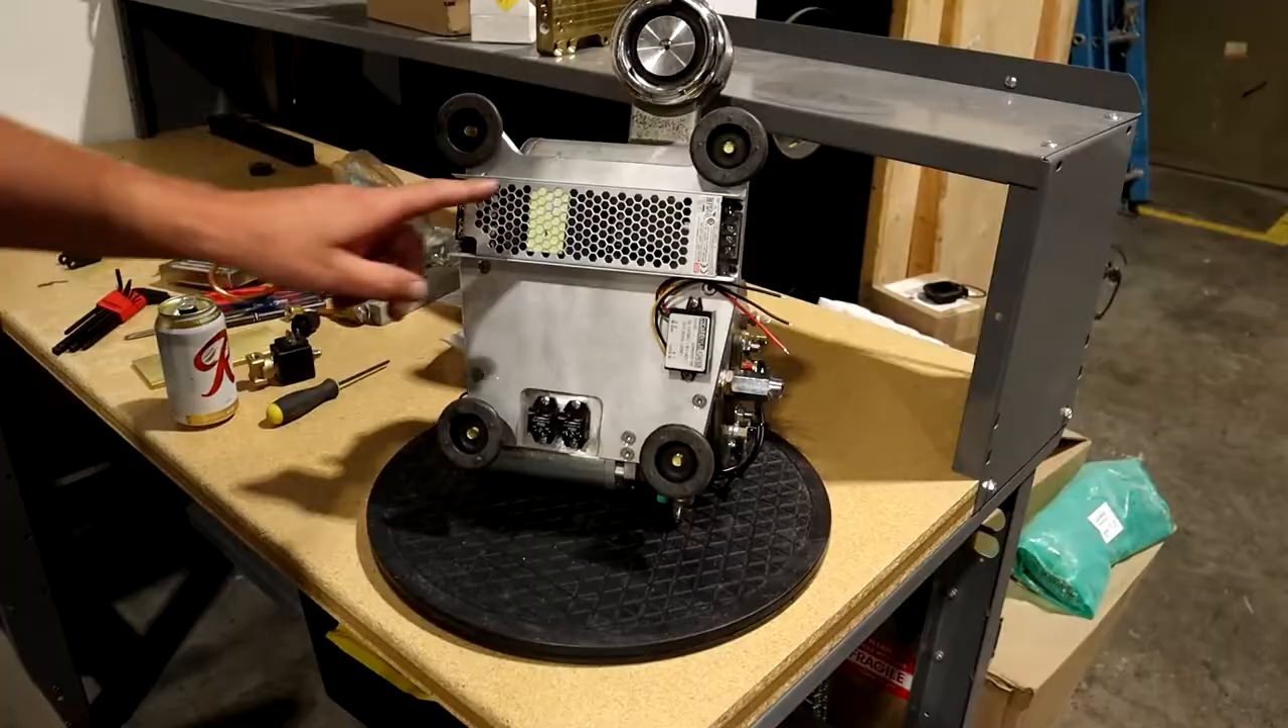The bottom side here as you can see I got the power supply mounted.